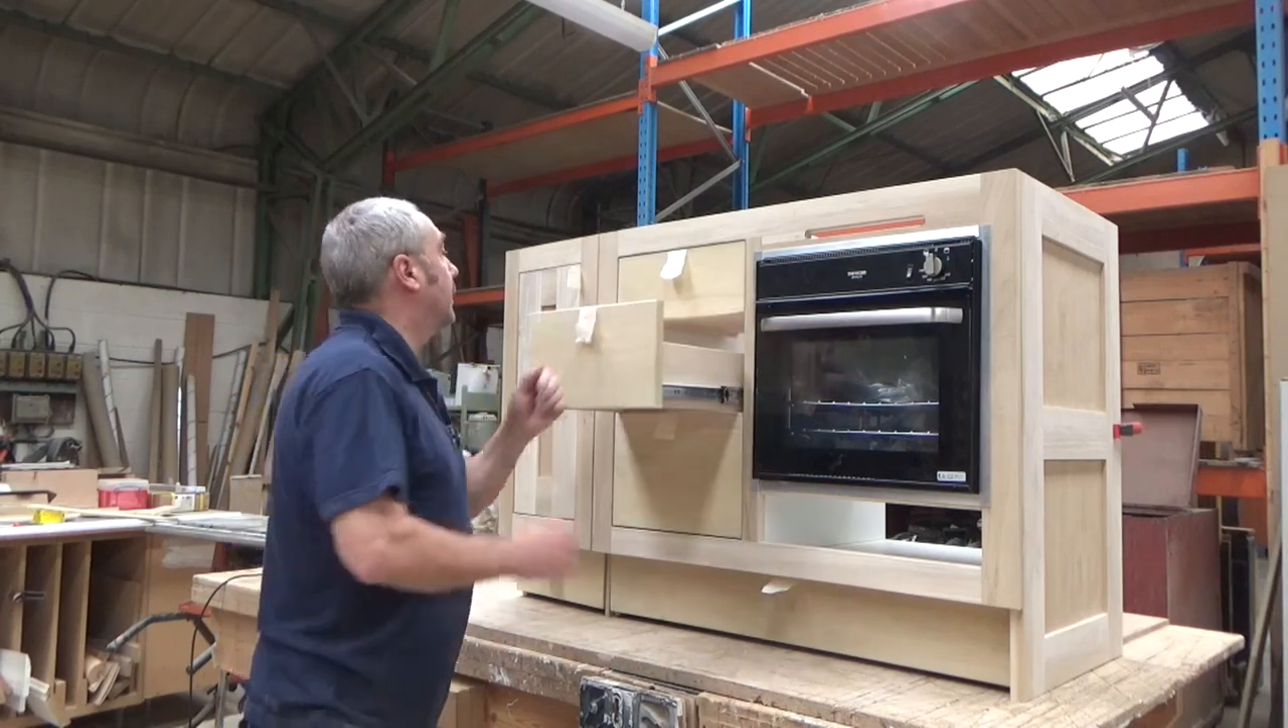Obviously all the handles have got to go on.